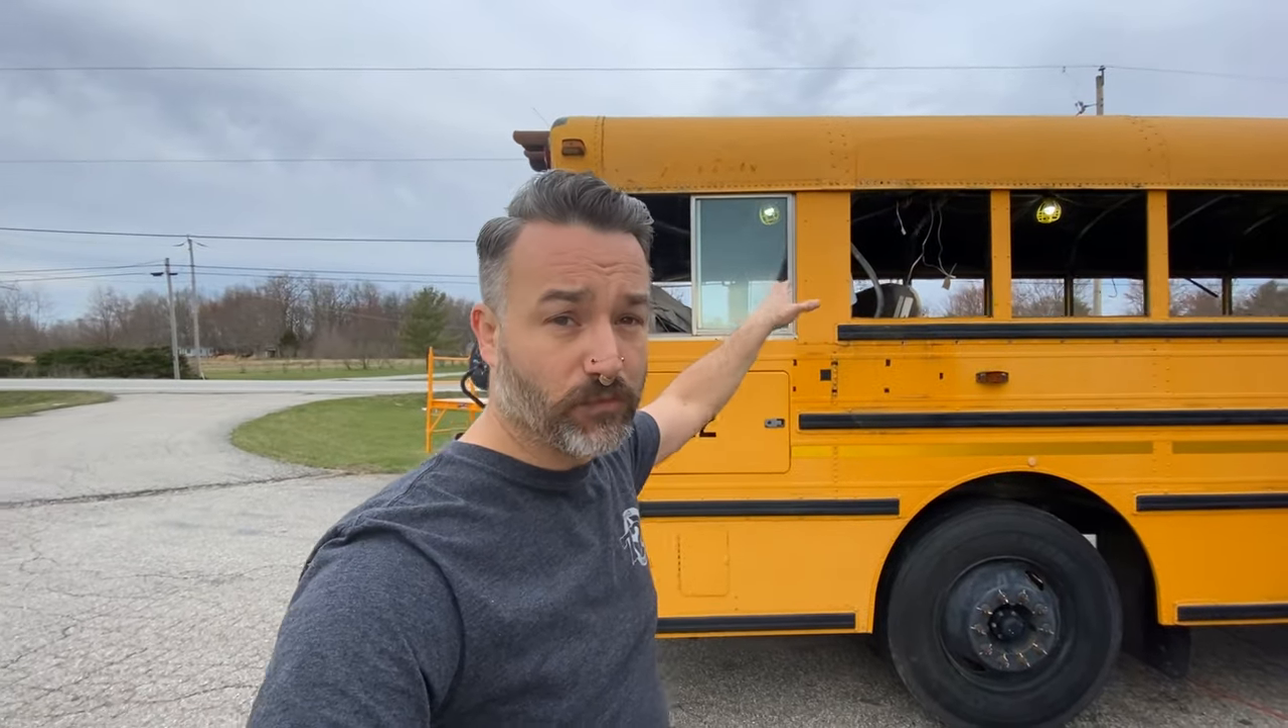I have all the windows with the exception of the driver window removed.